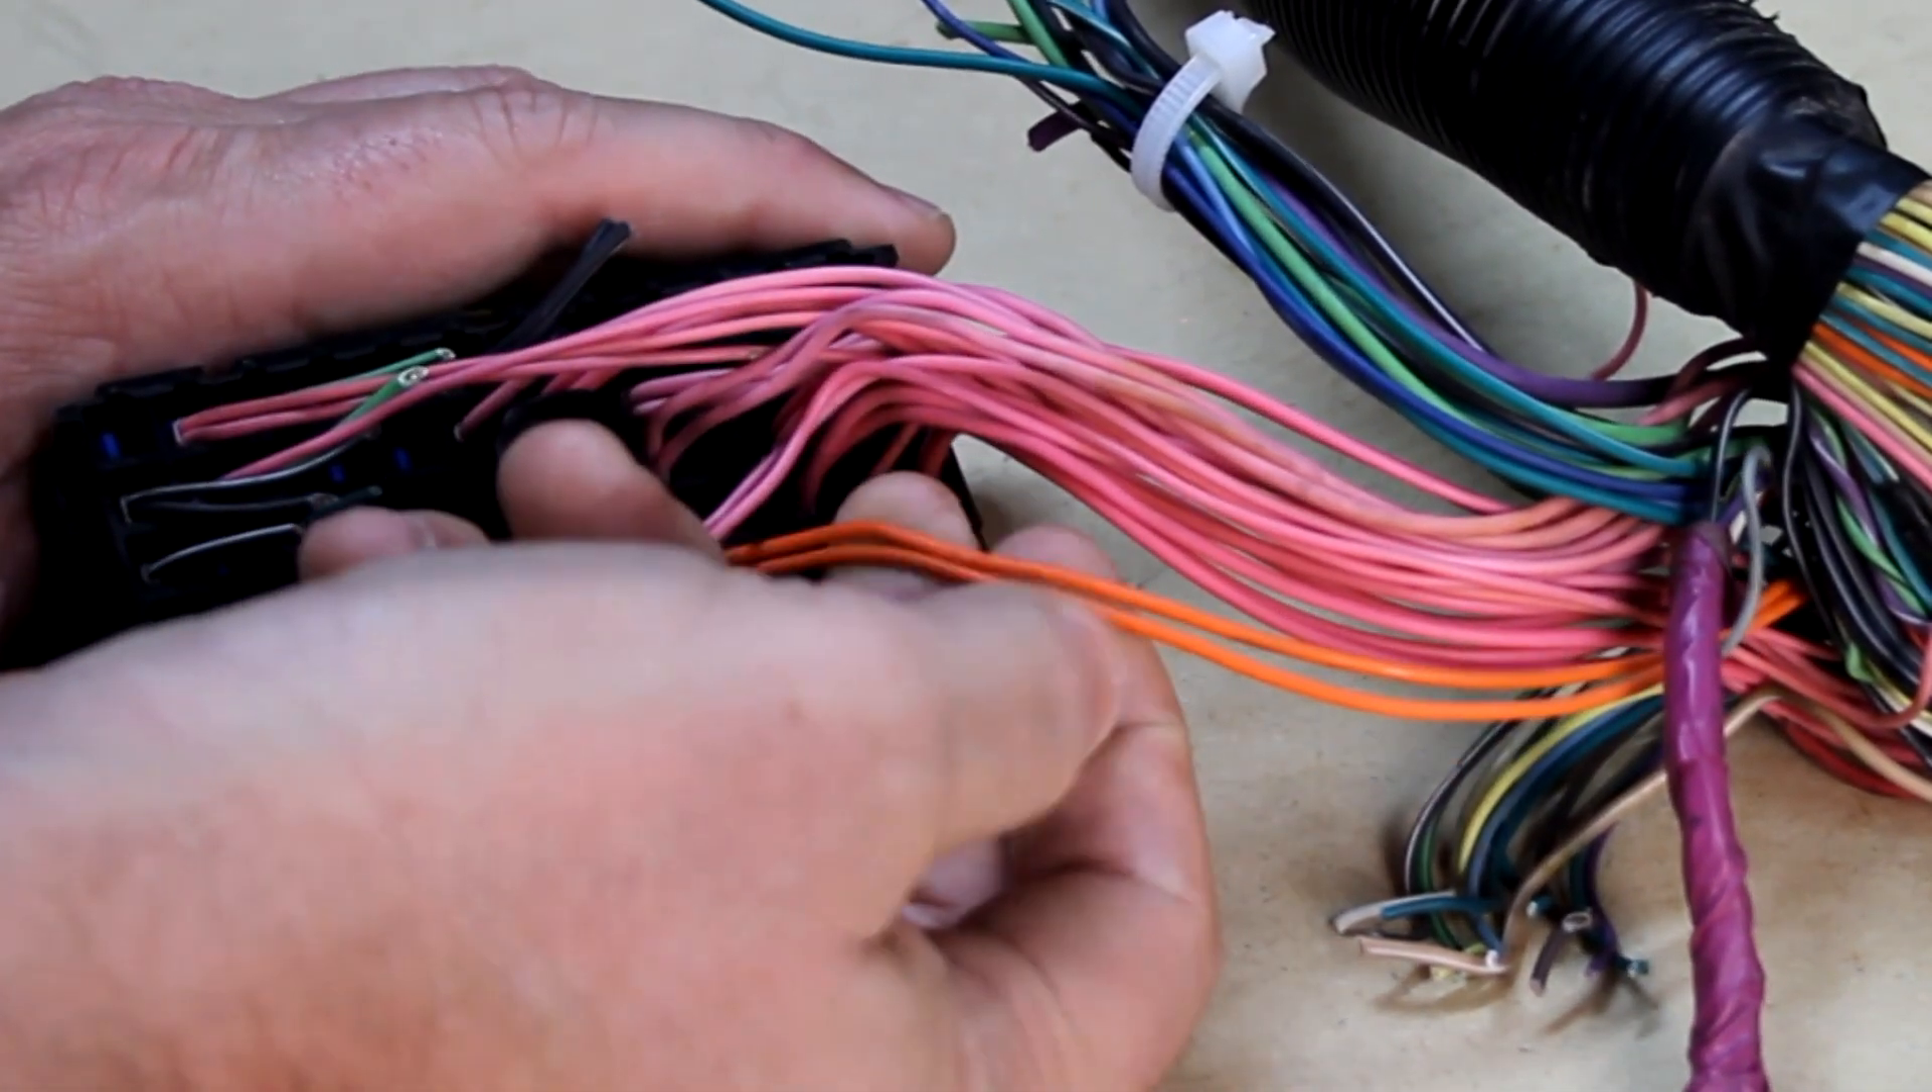I was able to pull all those non pink and orange wires to the side and got them zip tied just just loosely just out of the way.